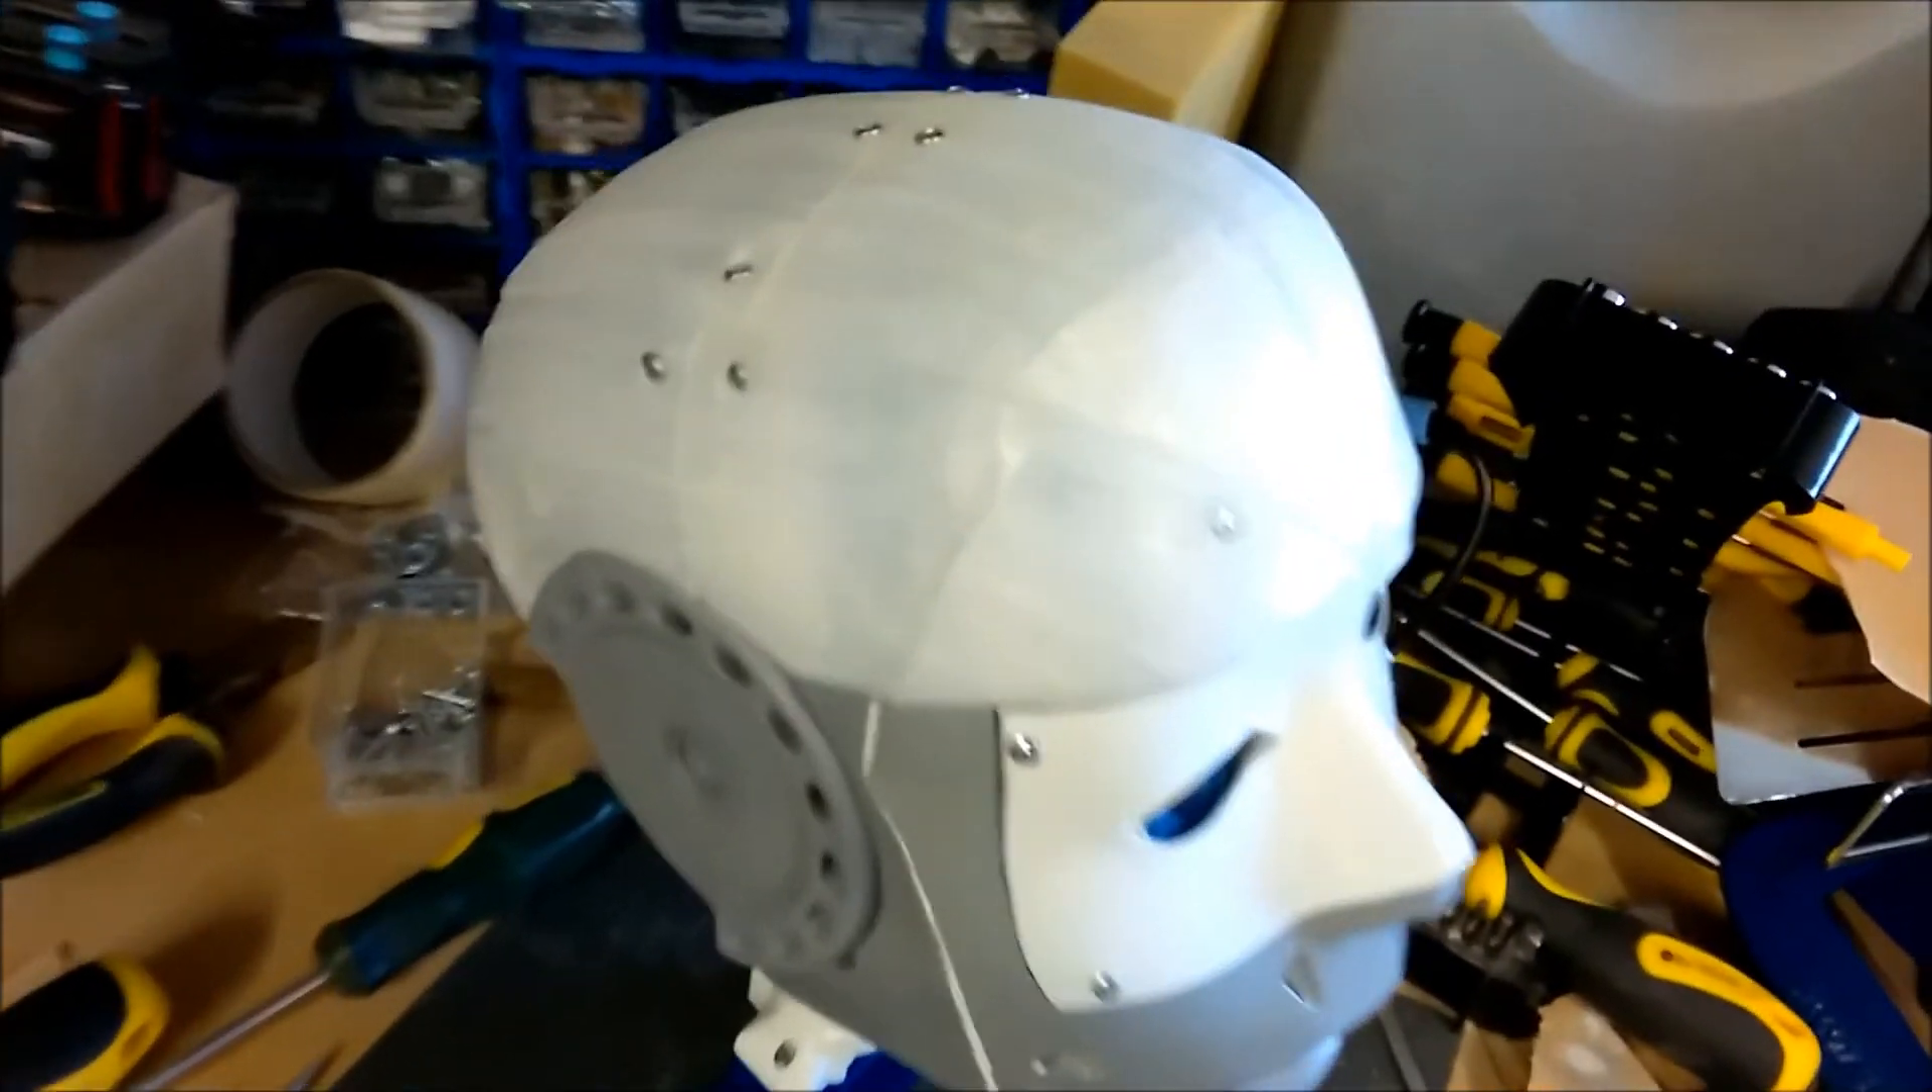Okay so I've got the top of the head back in place.